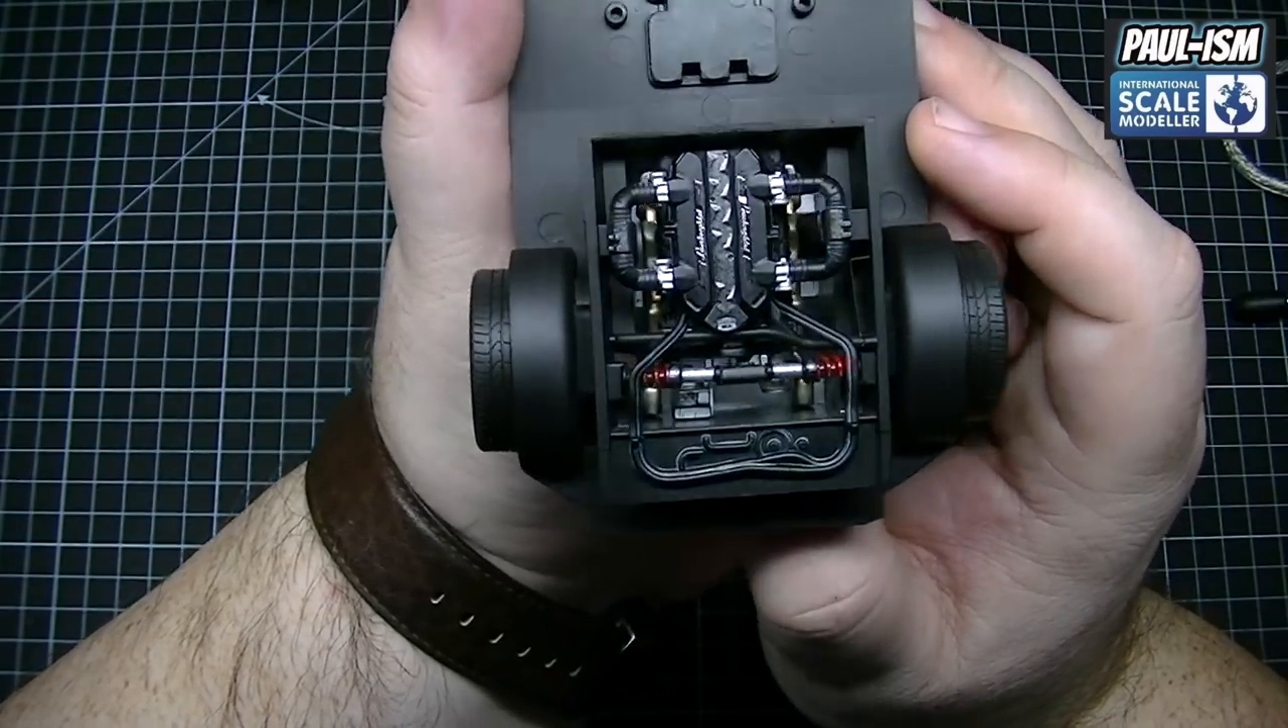We built up all the engine bay, as you can see.